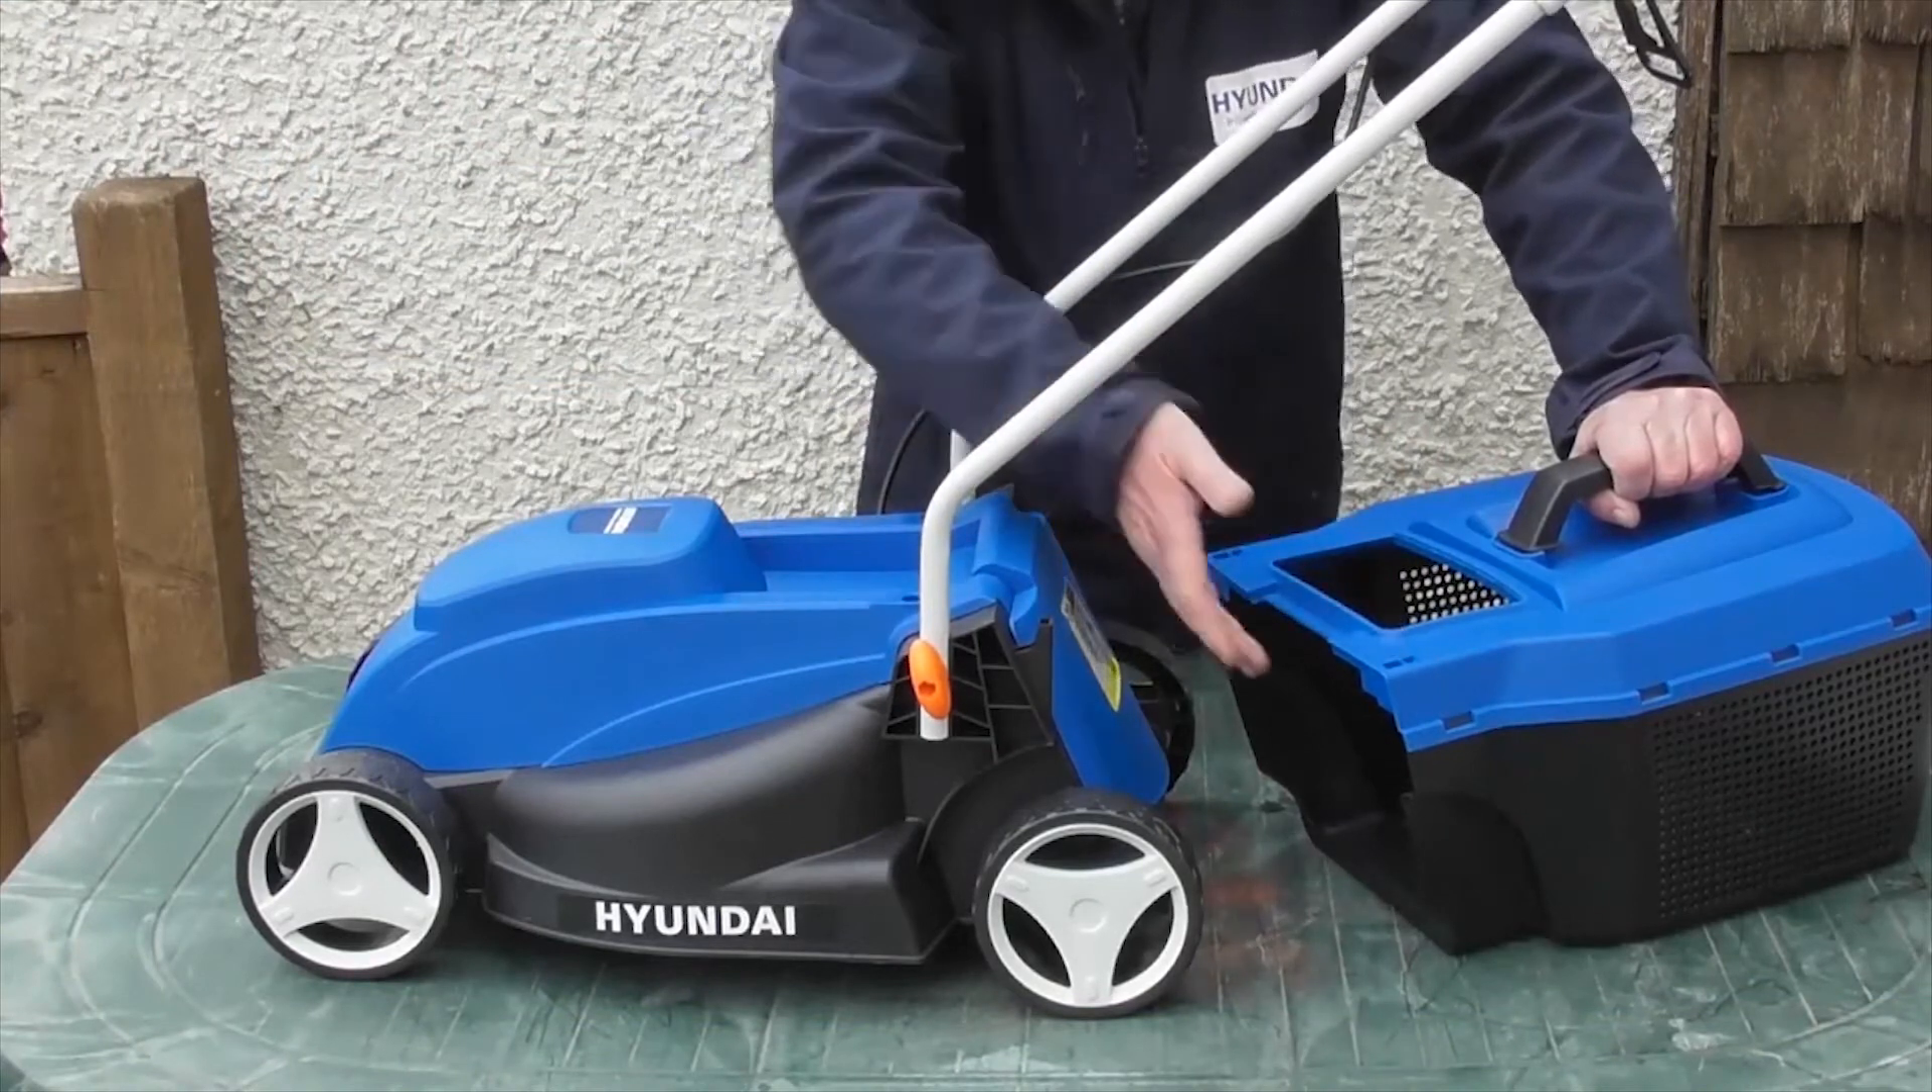And there we are, that's the grass bag assembled.